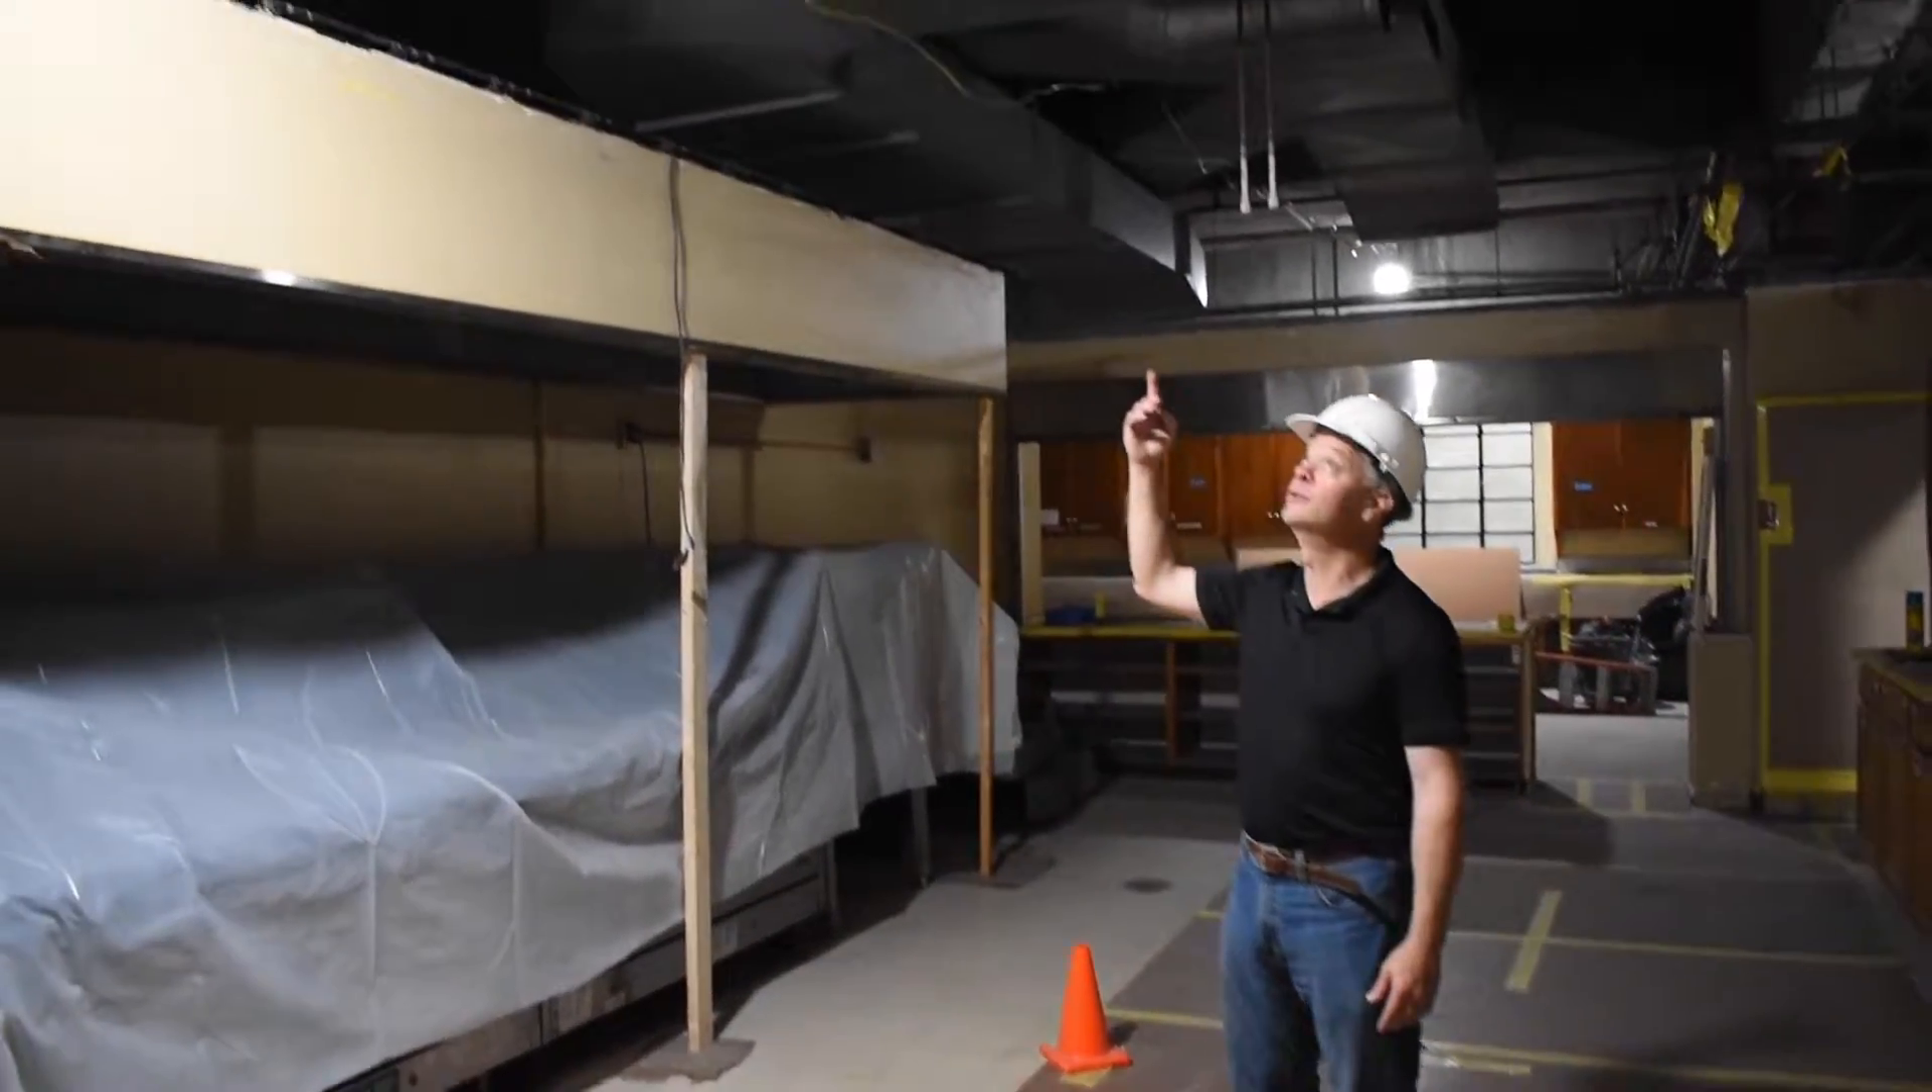I'm standing in the Fellowship Hall kitchen where, as you can see, we've removed the ceilings and are in the process of removing the ductwork above it.